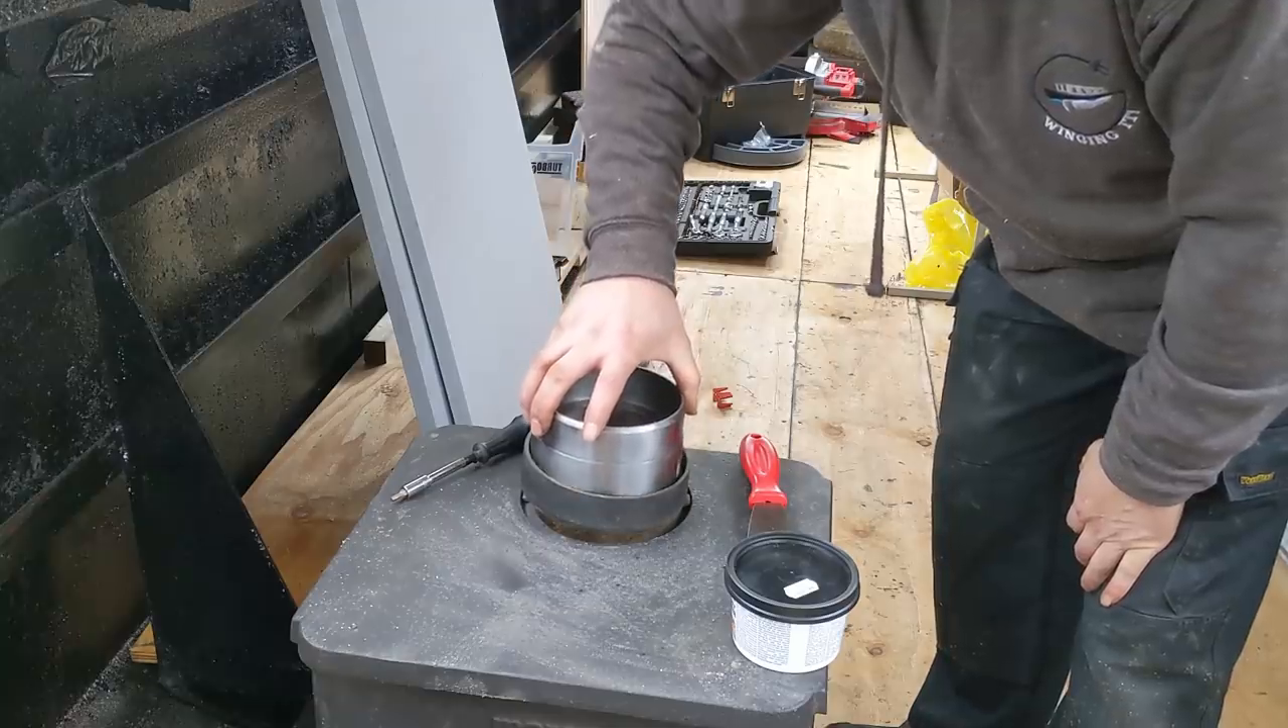We've now got the collar that sits onto the fire and then there's a reducing ring that takes it down to the right diameter for the flue pipe.